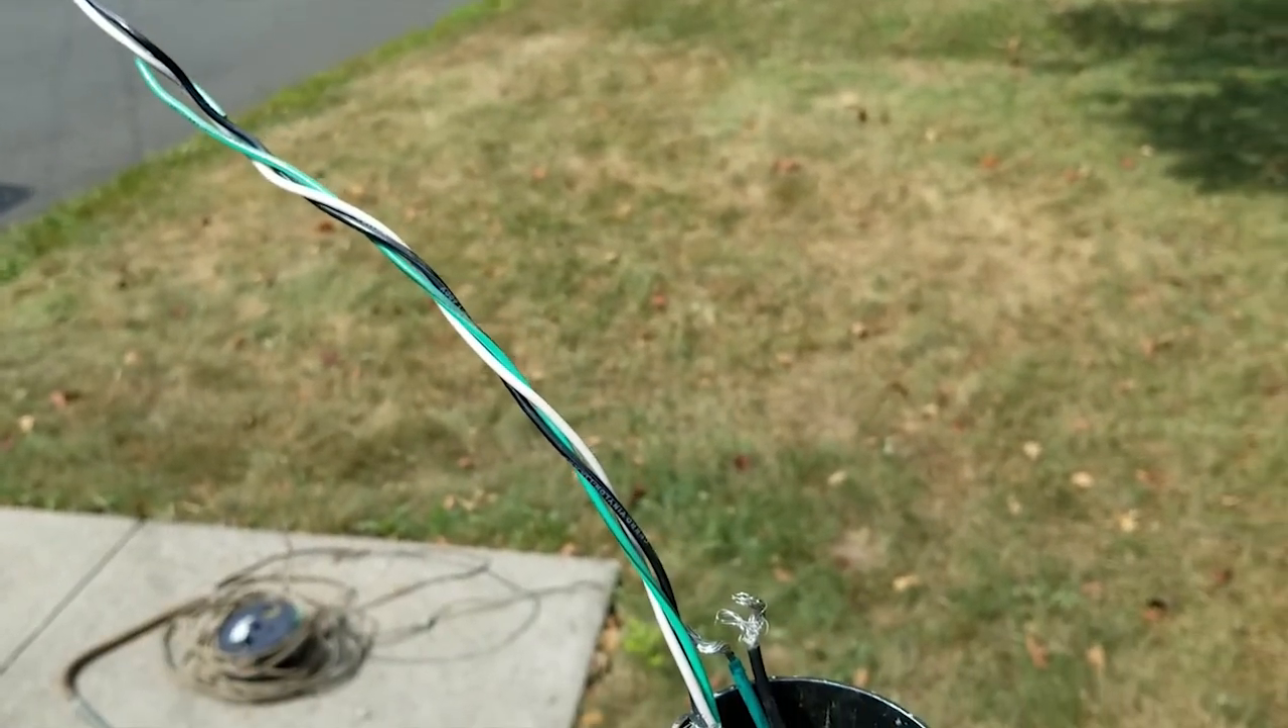There's the wire coming out, ready to hook up.